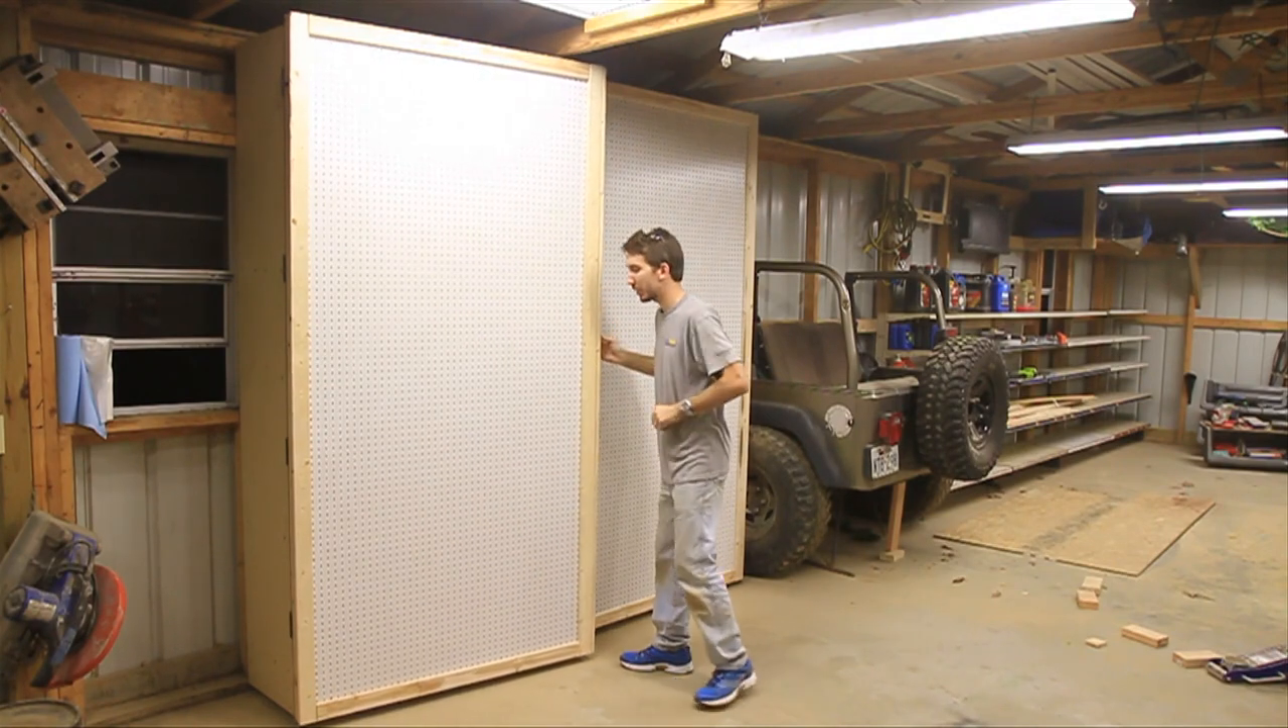Still need to put some cool door handles on here.